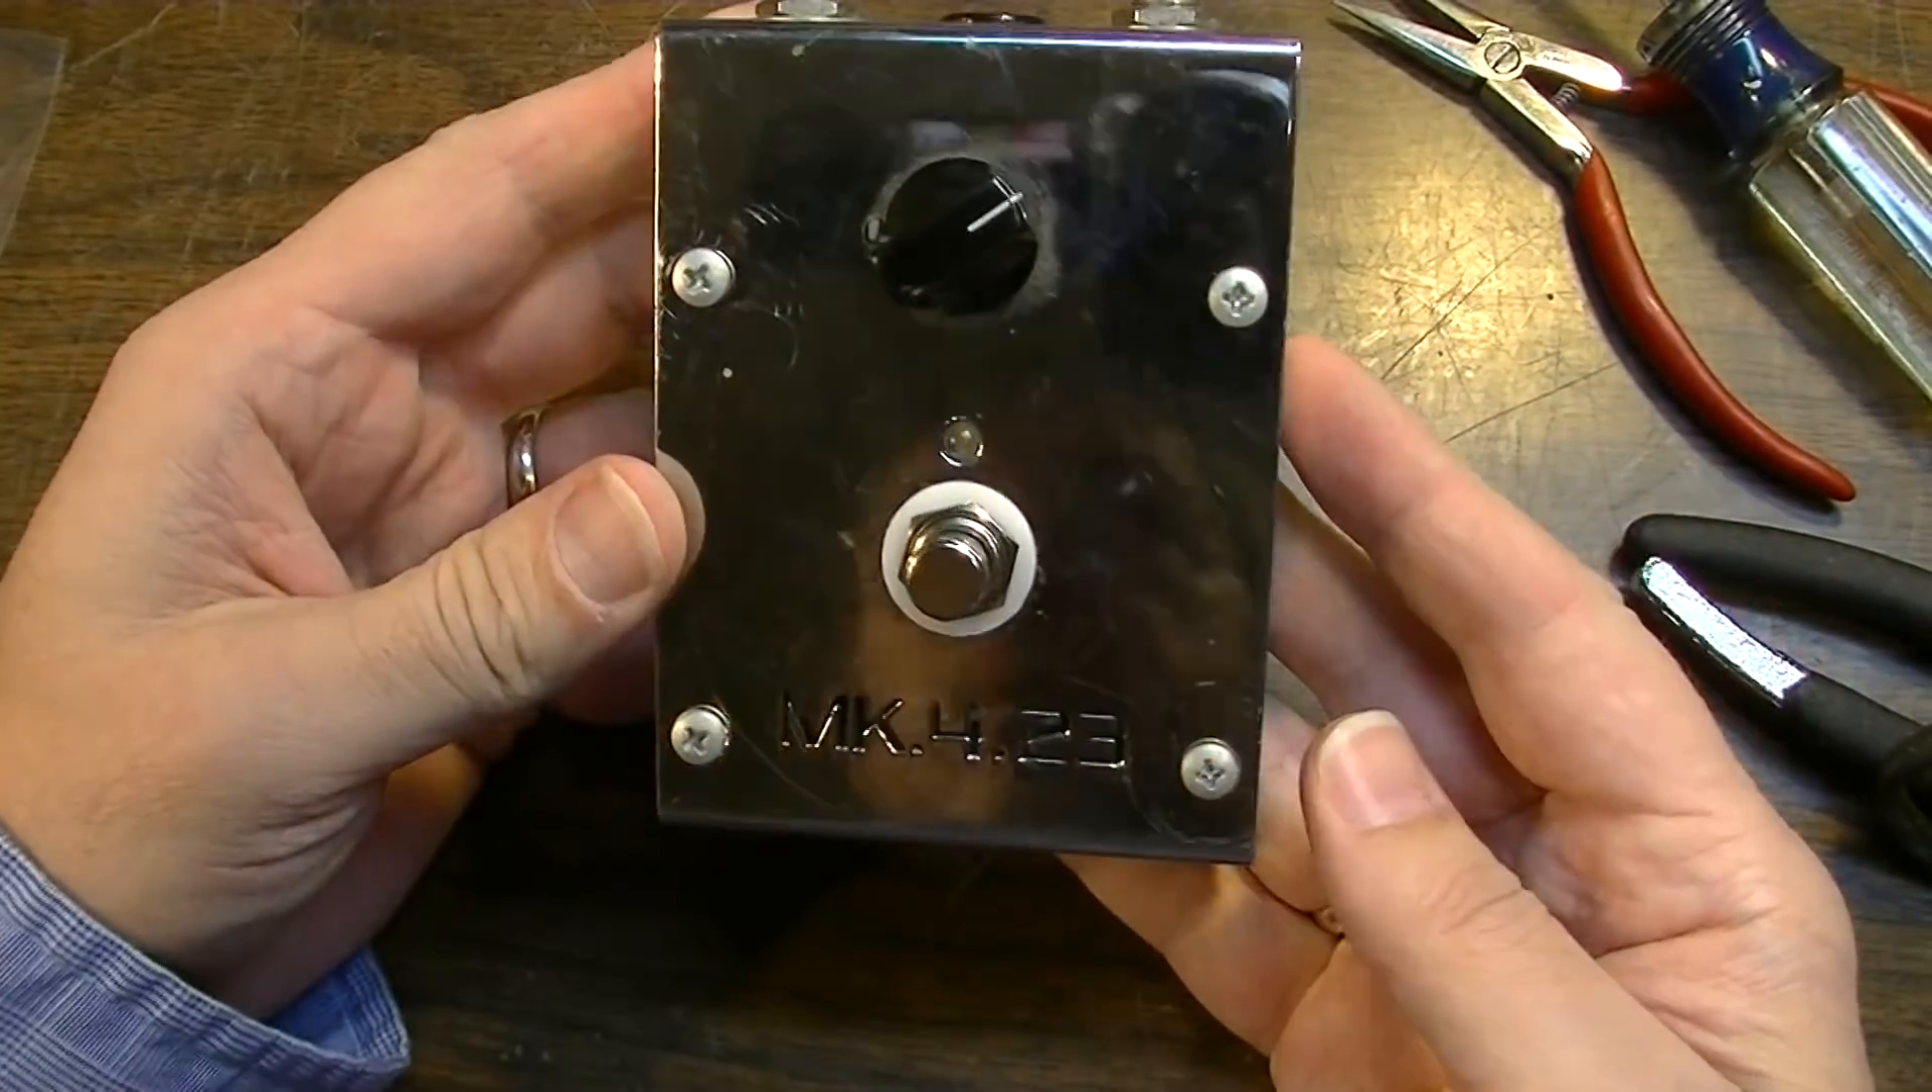This thing only had two screws when it came to me holding the top on, so I've replaced all four of them actually with a matching set of screws.